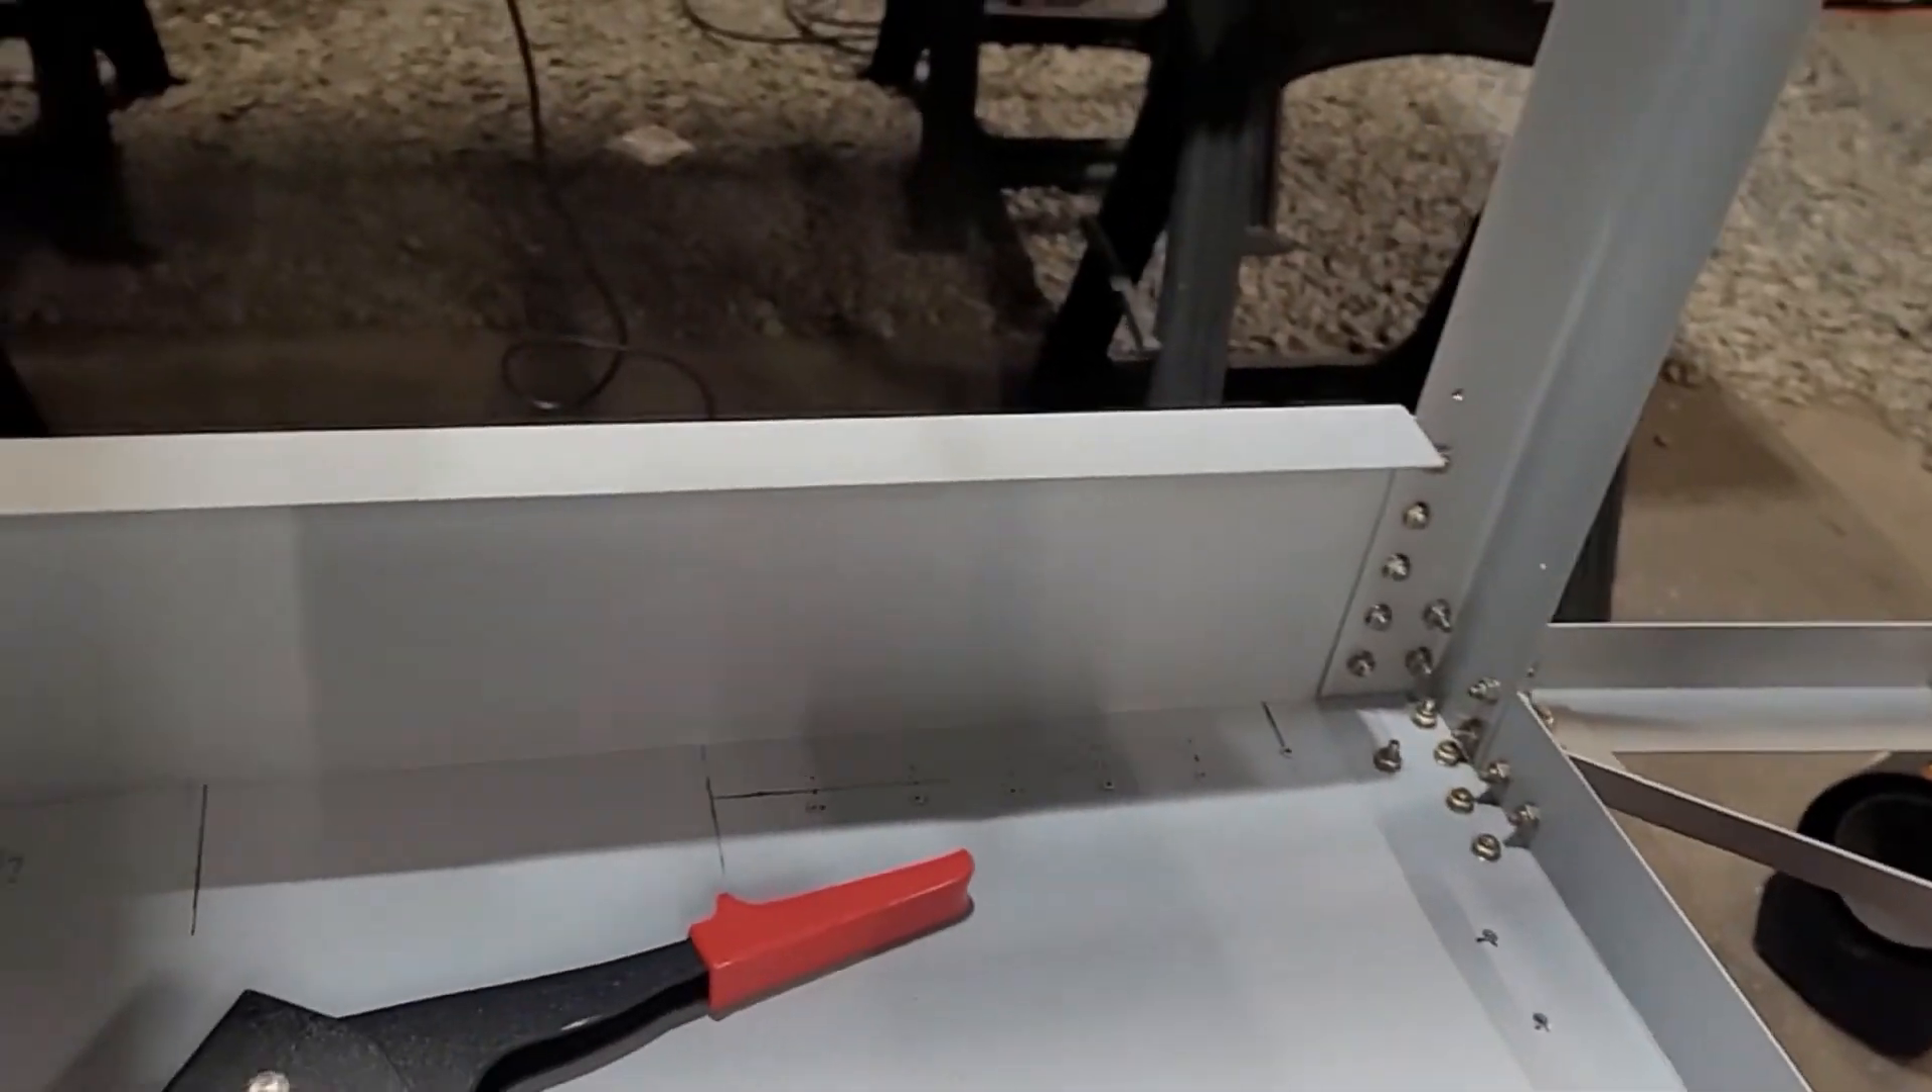All this is uh bolted down now uh all the uh the rear corner is all put back now.